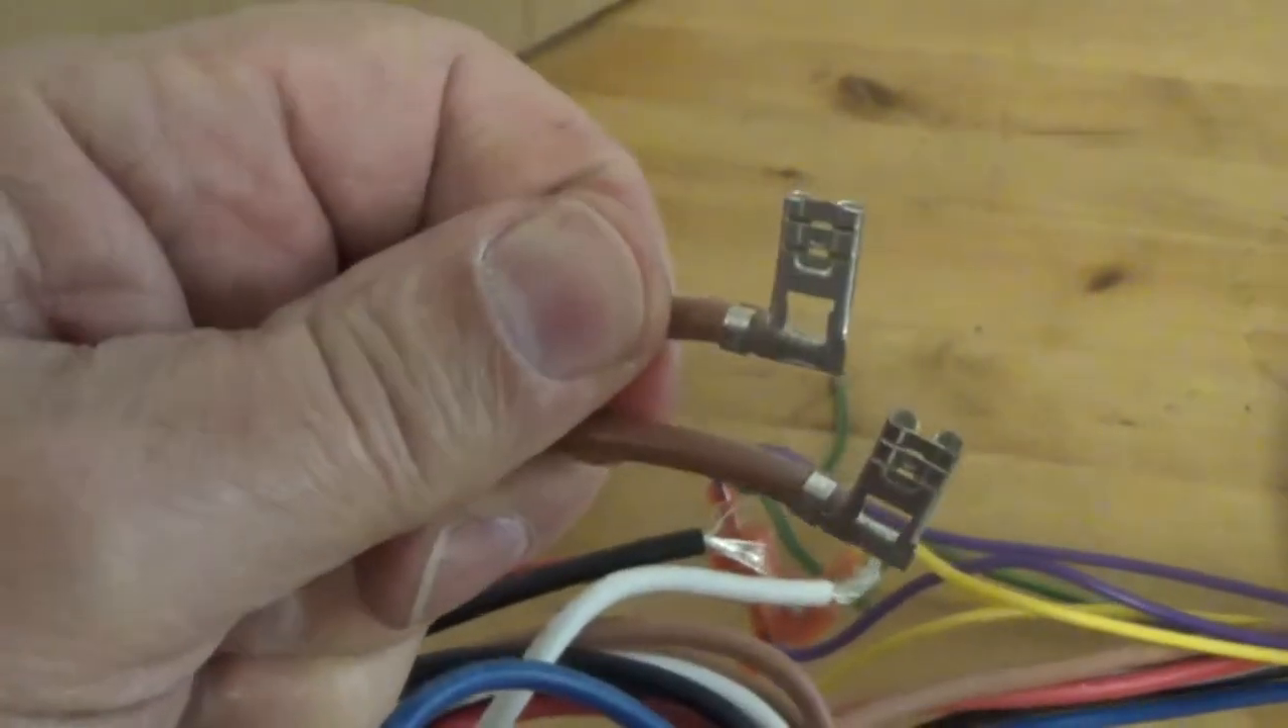All right the brown wires that go to the capacitor are already terminated so don't have to mess with those.